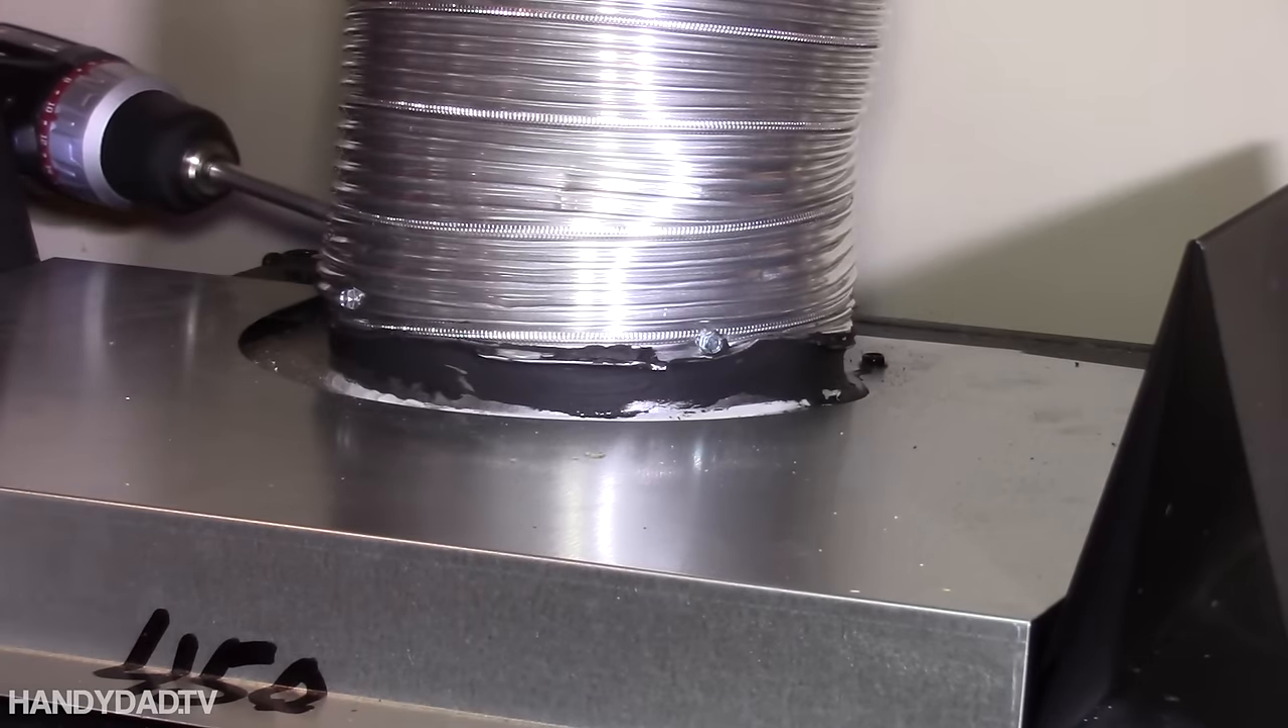The outer vent tube was attached with more sealer and screws.